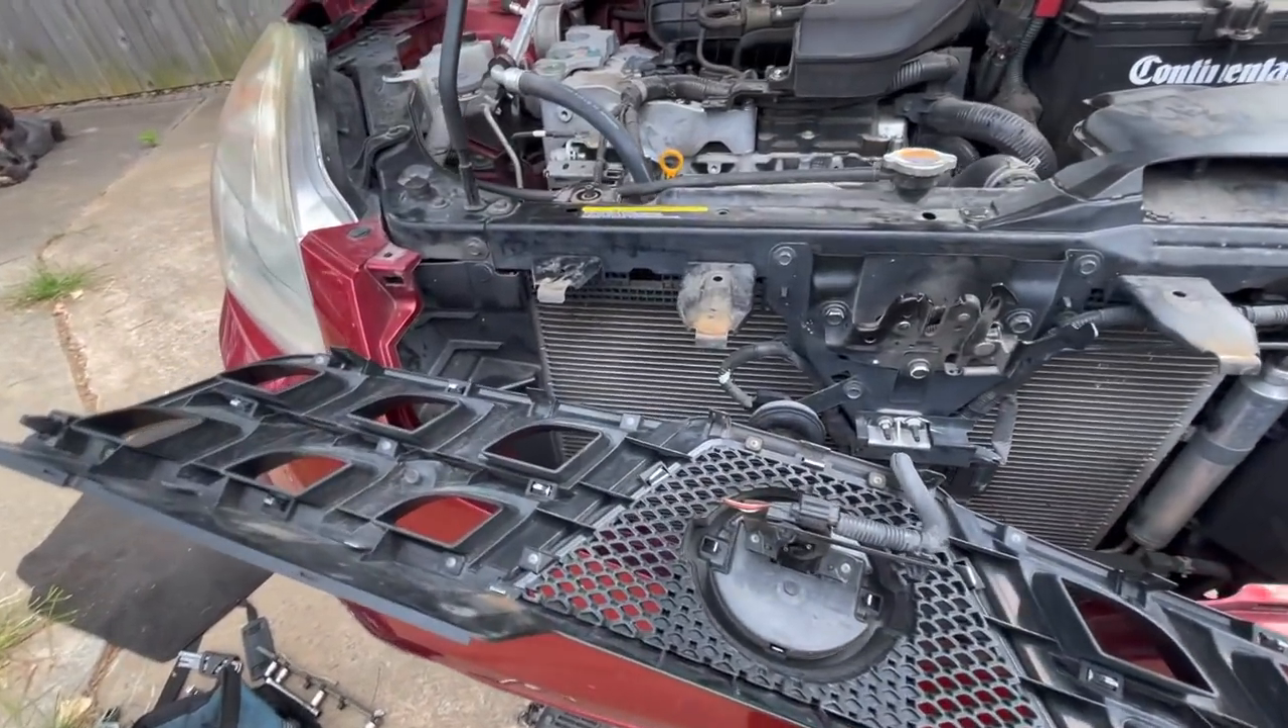So we have the front bumper almost disassembled right here.